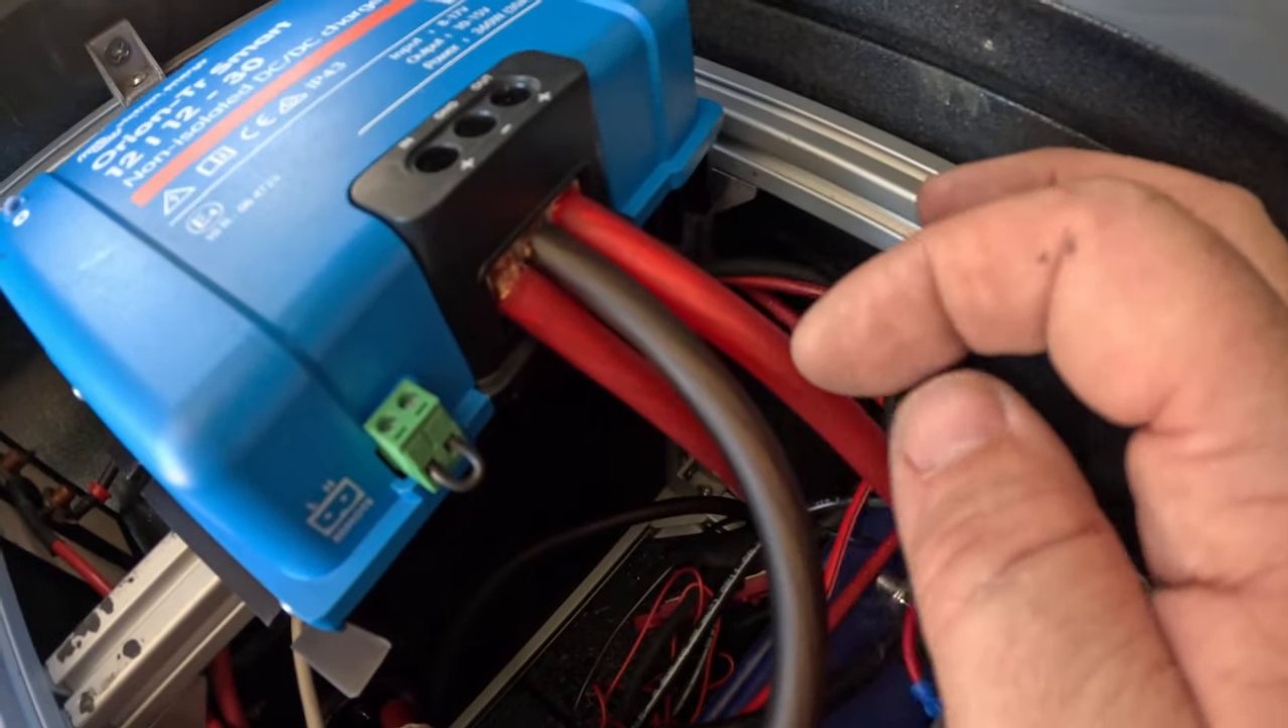My issue is that my wire size i went large i think this is six gauge but it's actually too big for the orion for these to properly set in there and not touch each other.